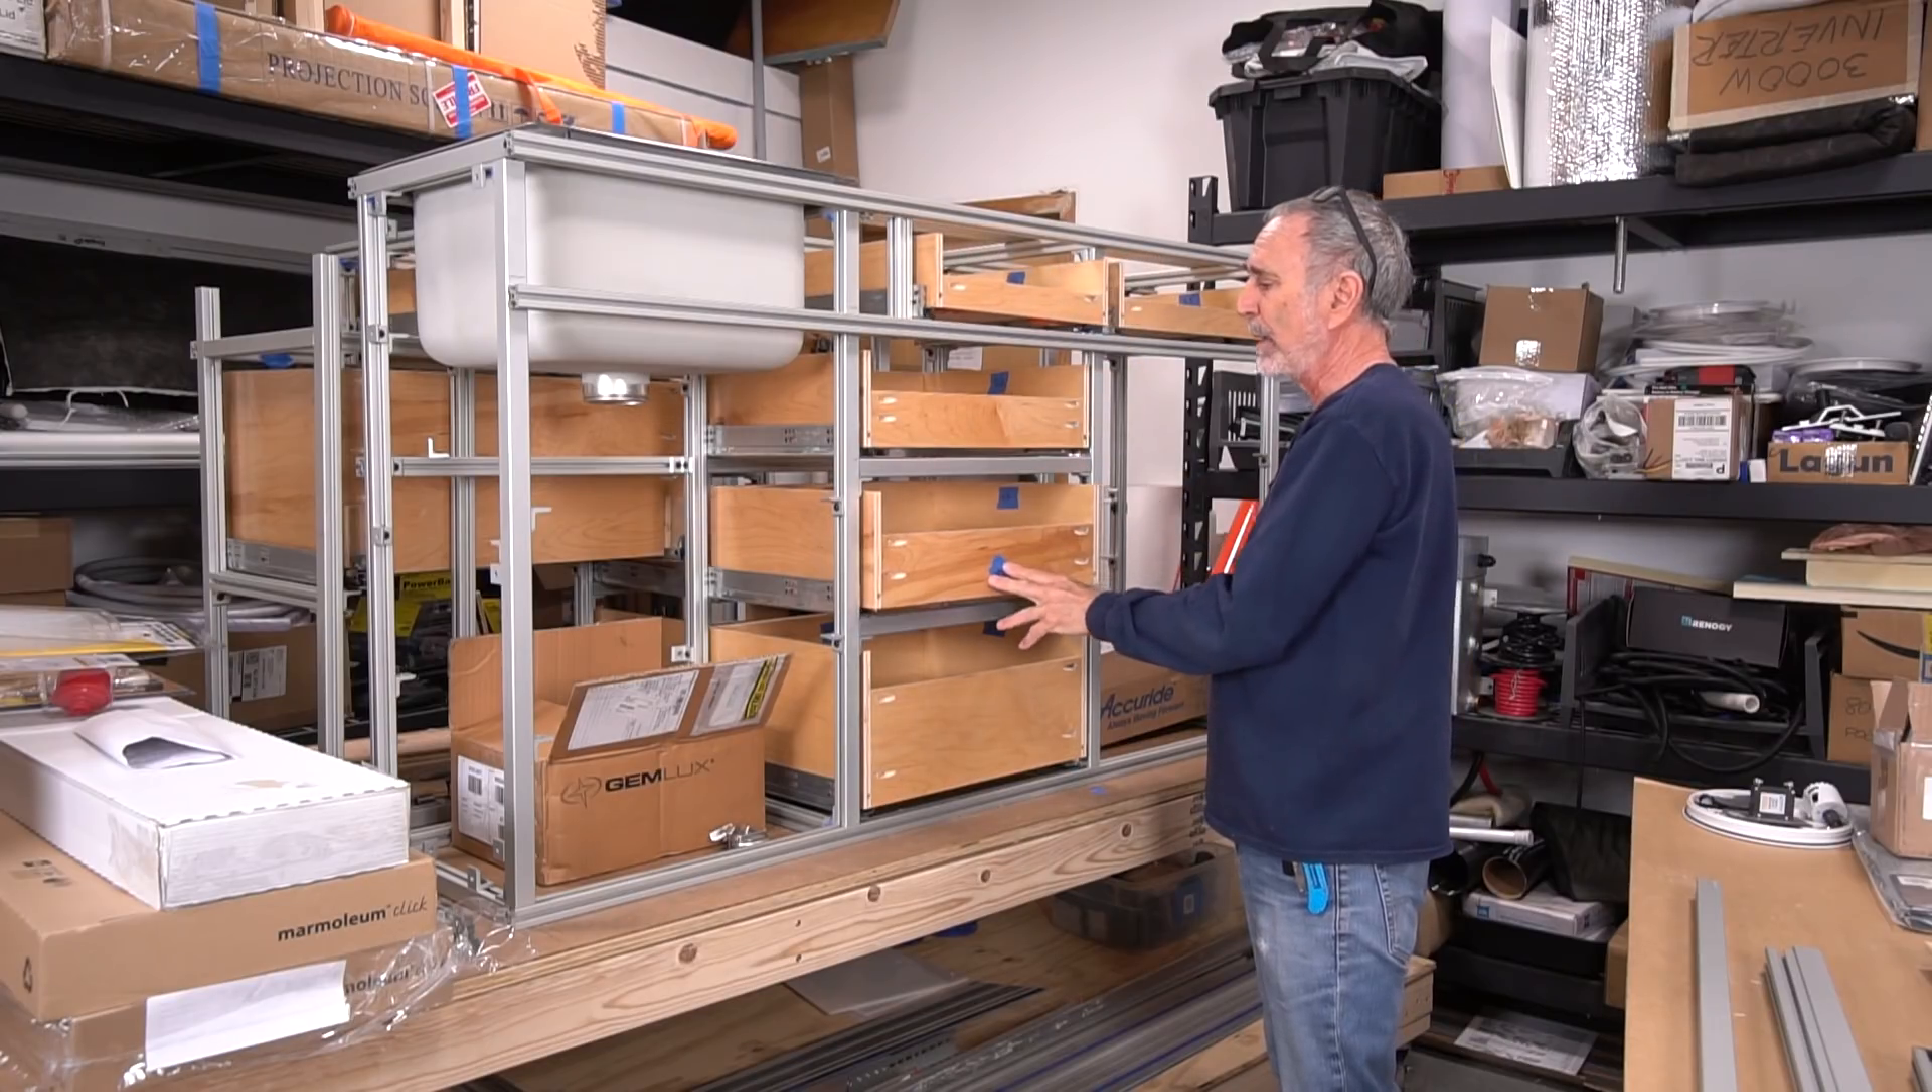This is half inch pre-finished maple and these drawer boxes are now waiting for their drawer faces.